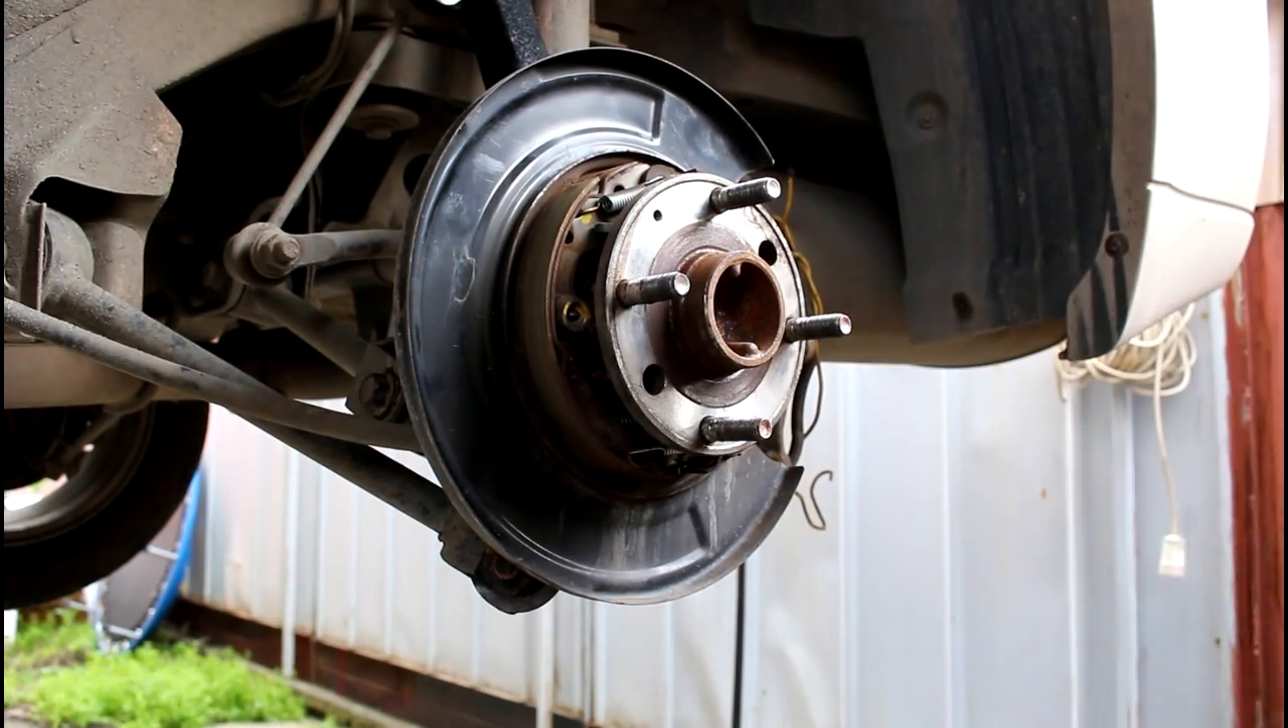Все, все крепления я протянул. Осталось нам поставить тормозной диск и суппорт.